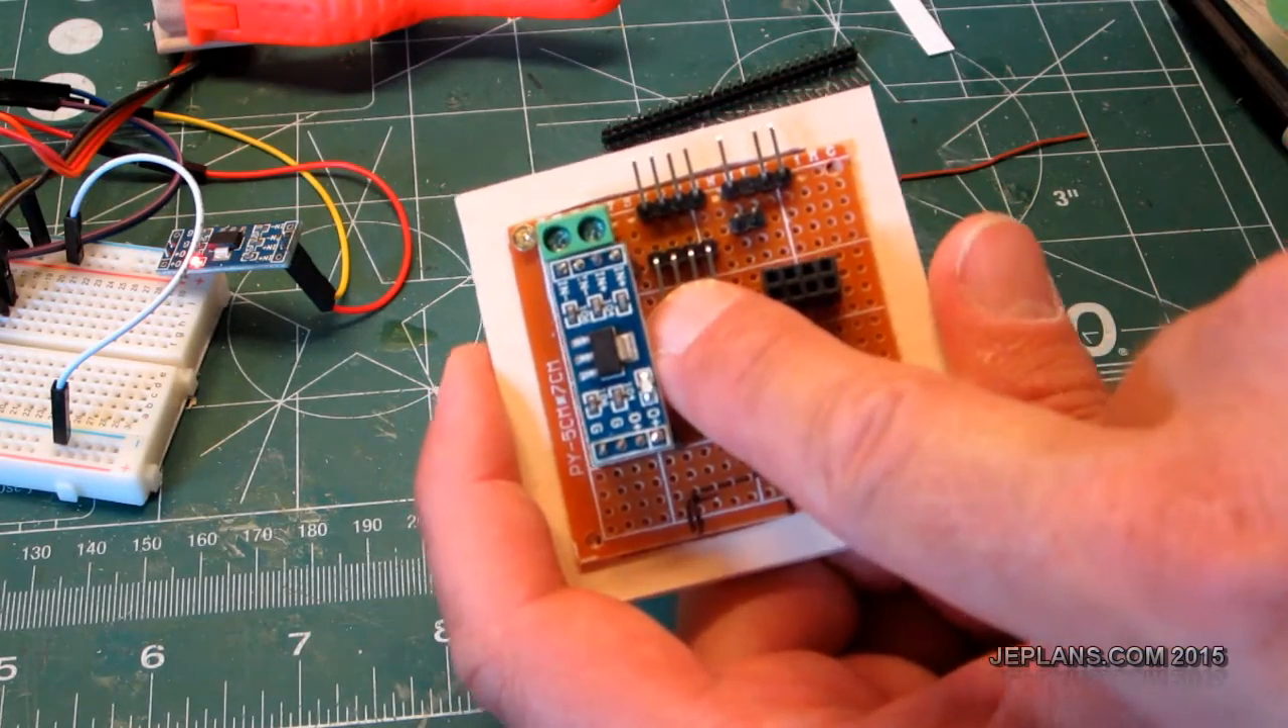I've started soldering together the circuit board.